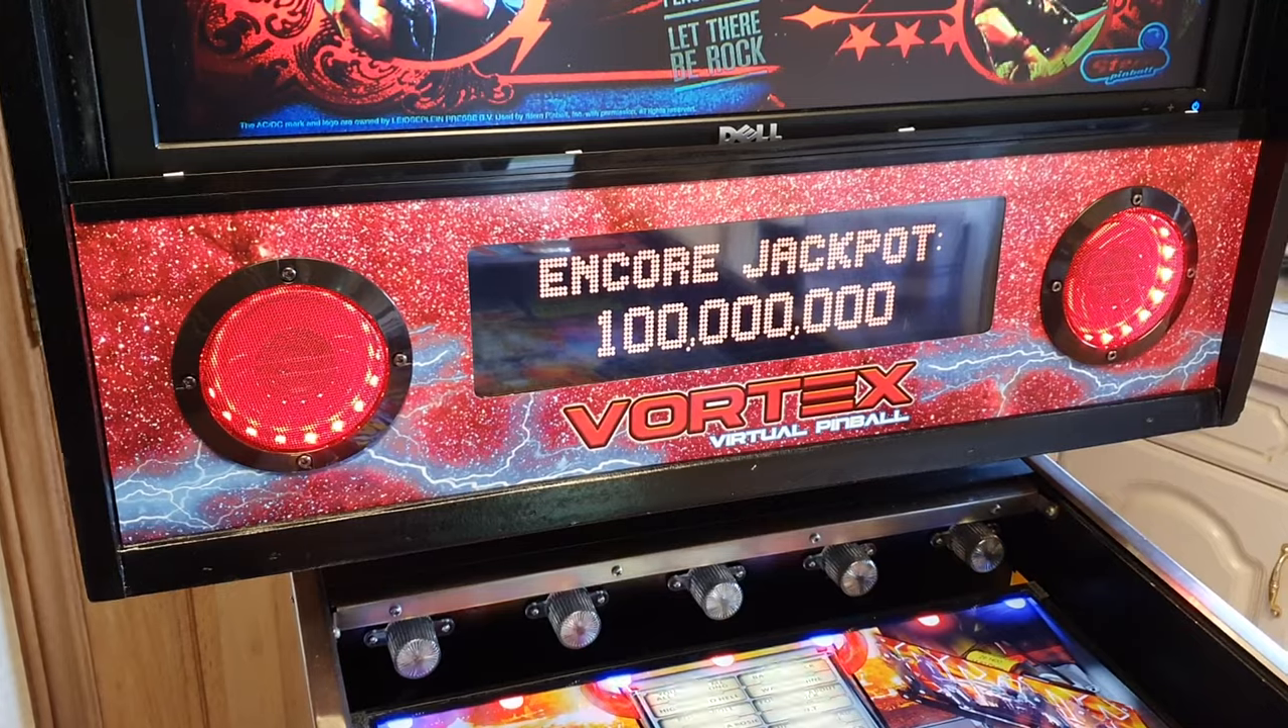The LEDs fit exactly in the hole and look really clean.